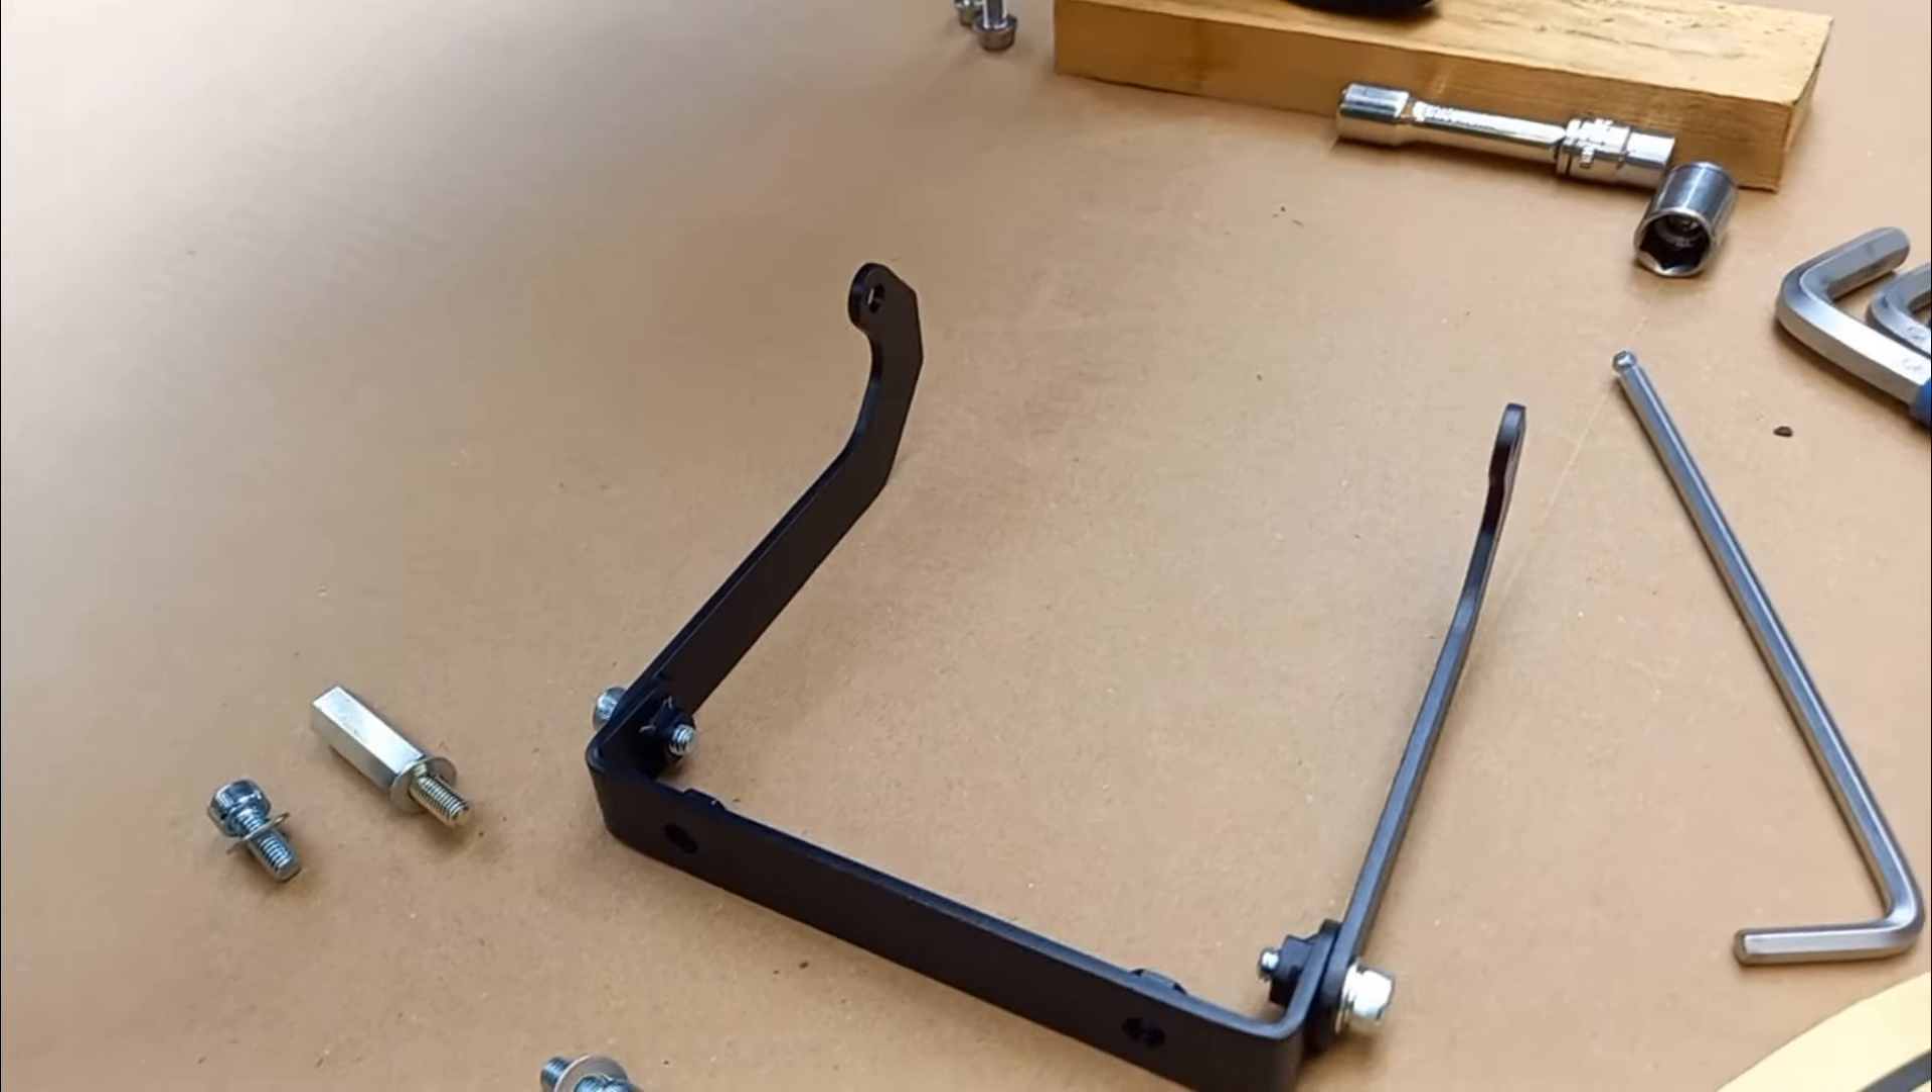Da haben wir hier den Behelfsbügel schon zusammen montiert.